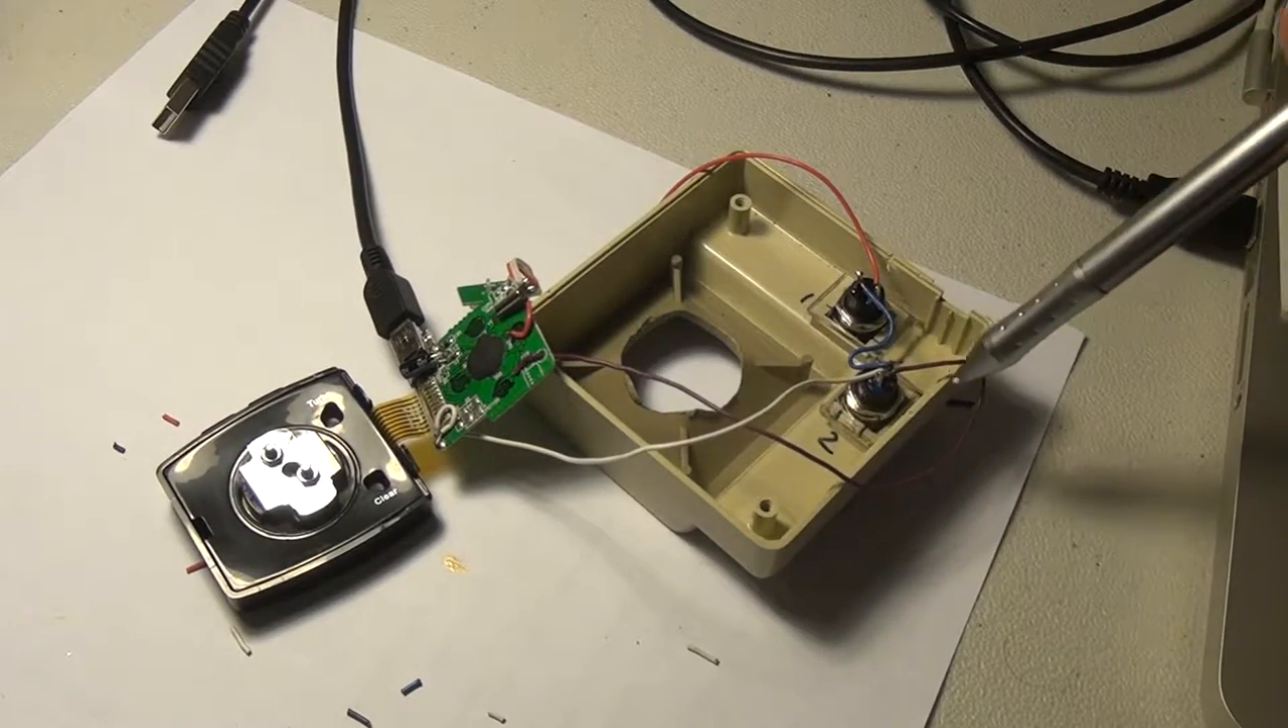Here we have the wires hooked up to the buttons, and you can see we have this coming from switch number two, and this coming from switch number one.